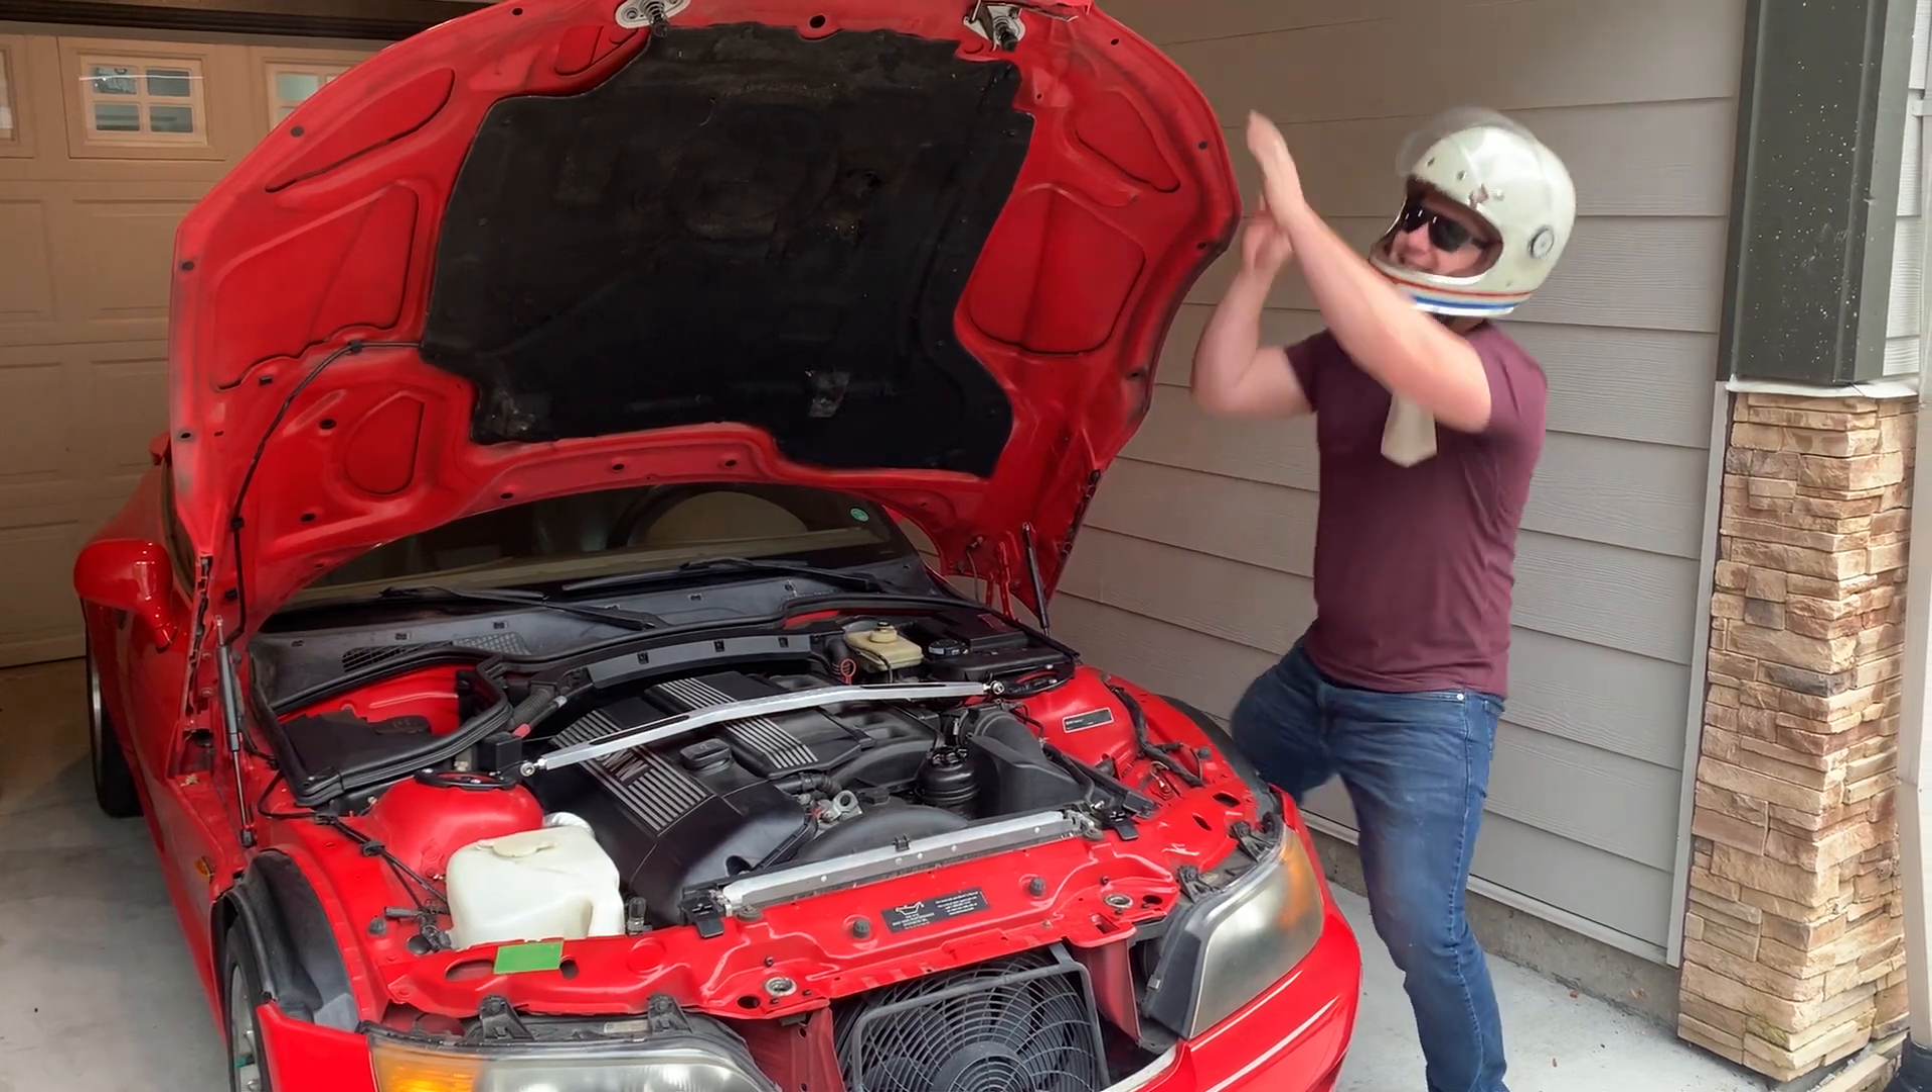So we got the bar installed and let's see how good we did.